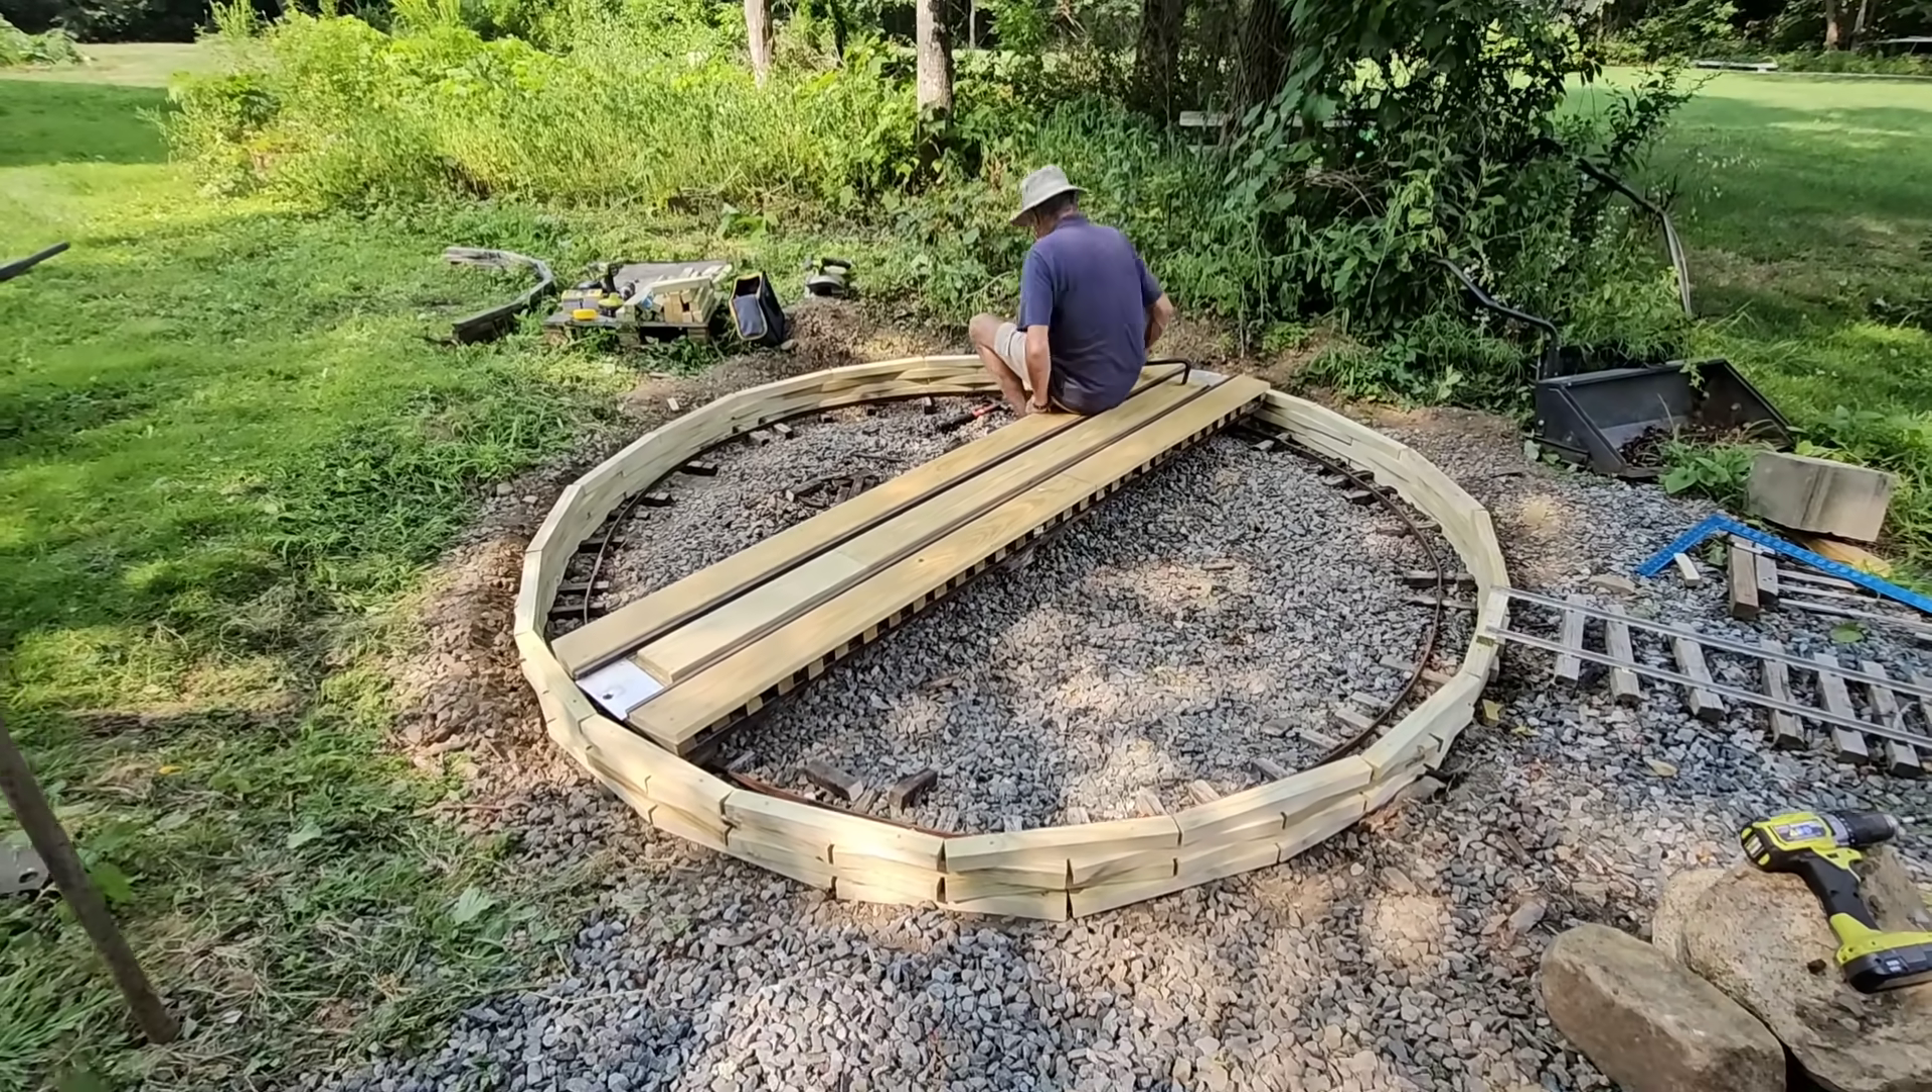Well i think that's uh that's good for this video because we have the turntable pit in we still have some adjustments to make to it.